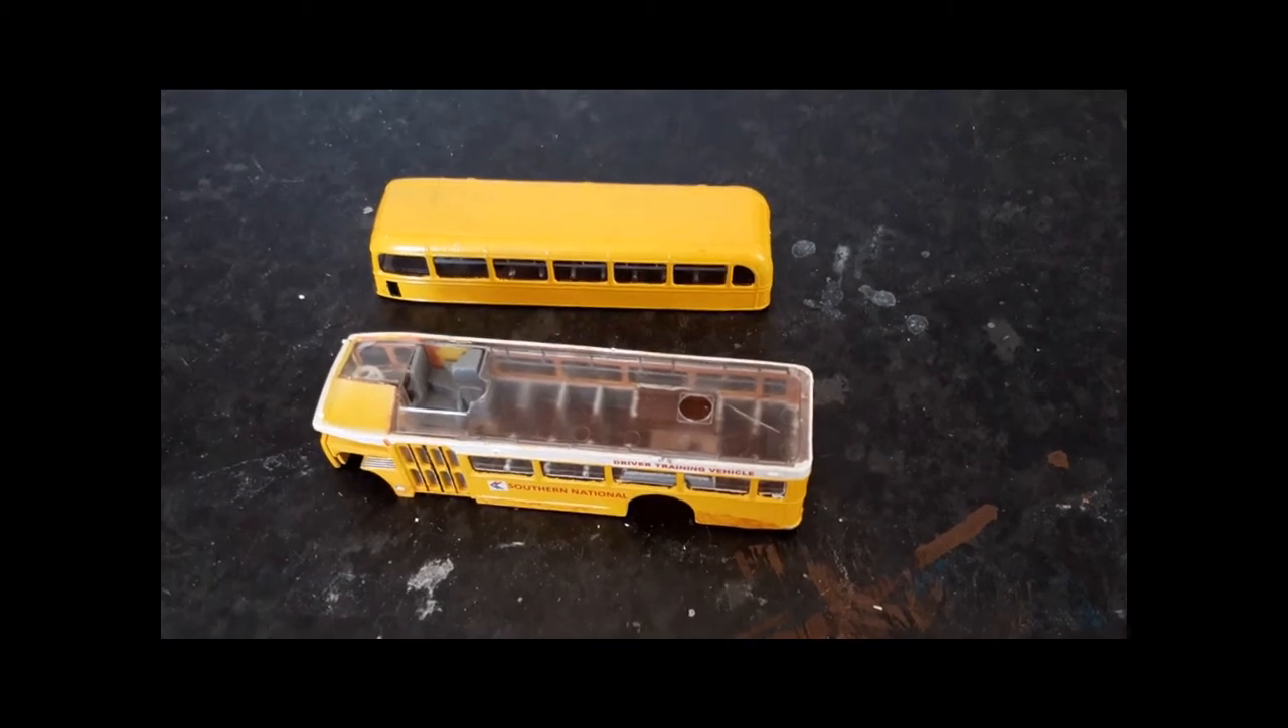OK, now we have our two halves completely assembled, ready to join together.